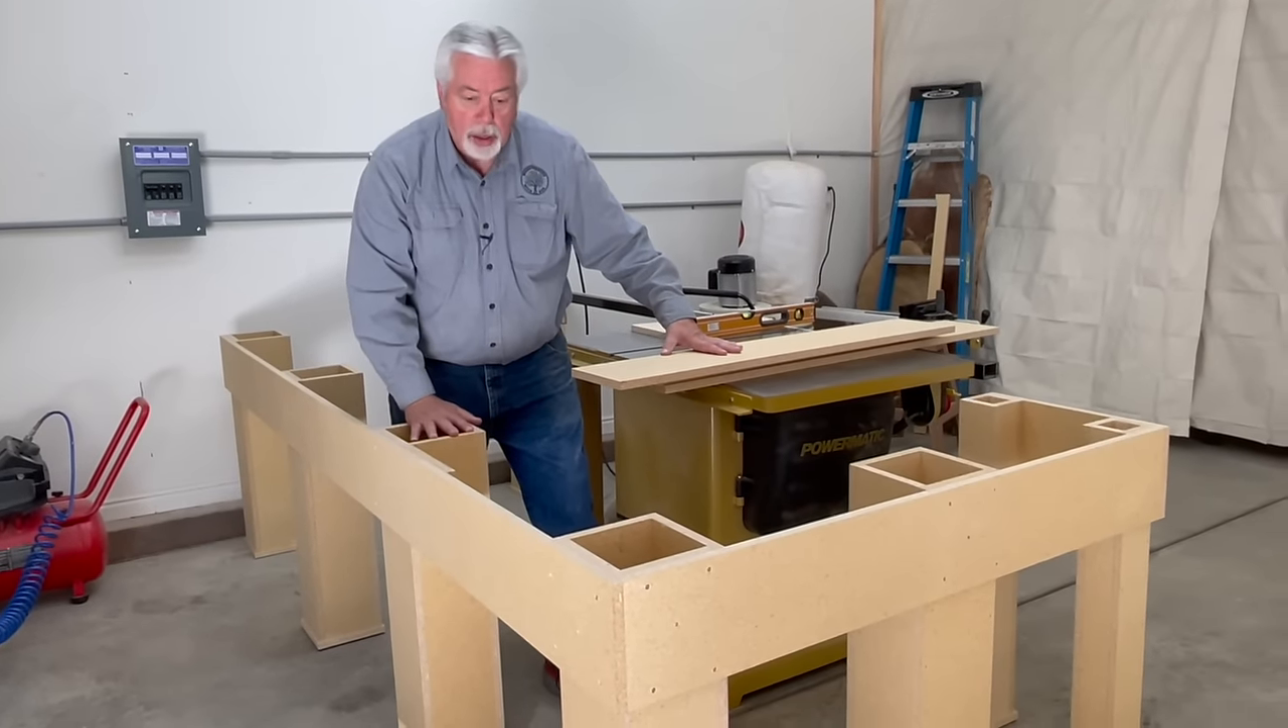We now have our posts our columns set into the configuration that I wanted to have them for the bottom of our table.